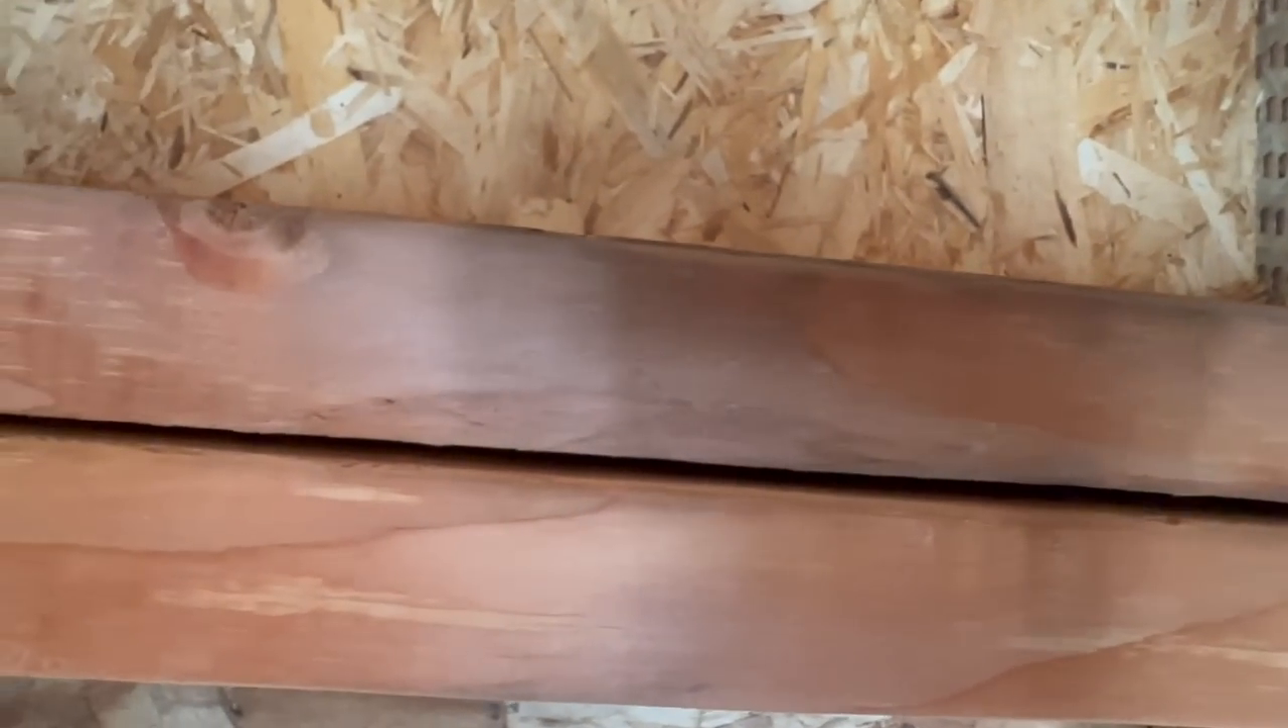So this is where we put the foam in, that gap right there. Every once in a while you can see a little bit of daylight through there.